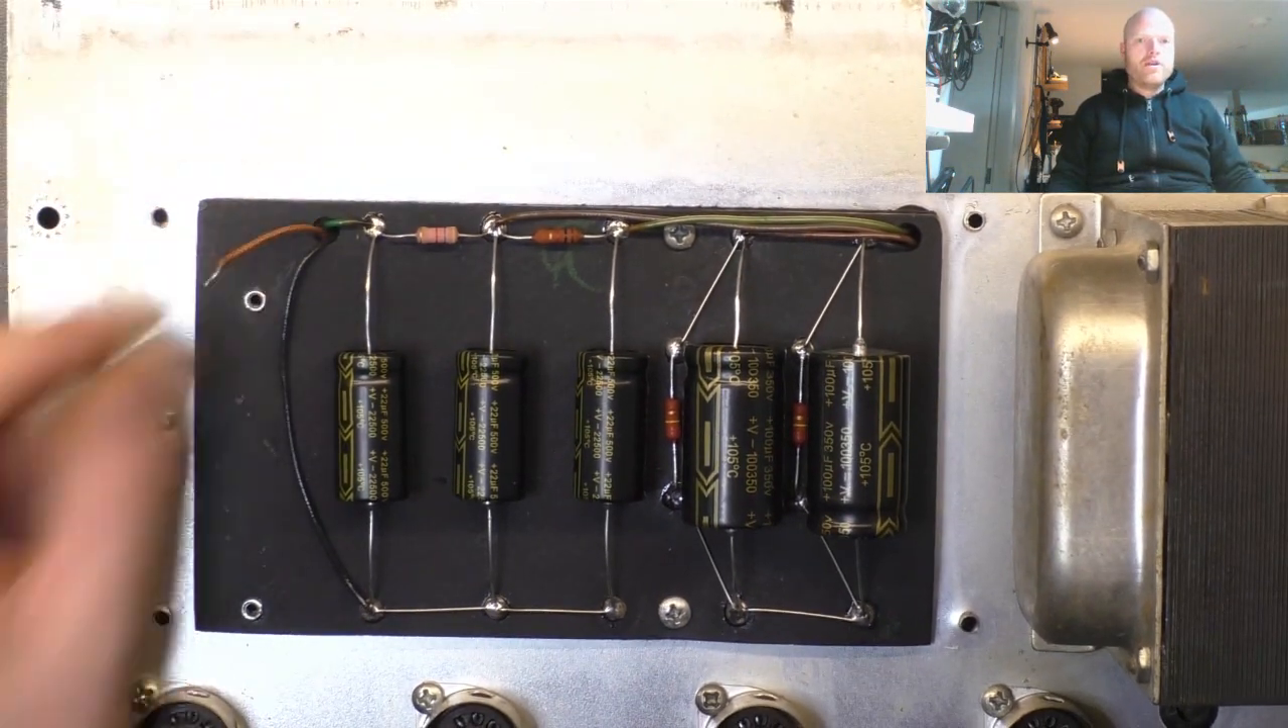Well there's the cap board reinstalled uh all hooked up.